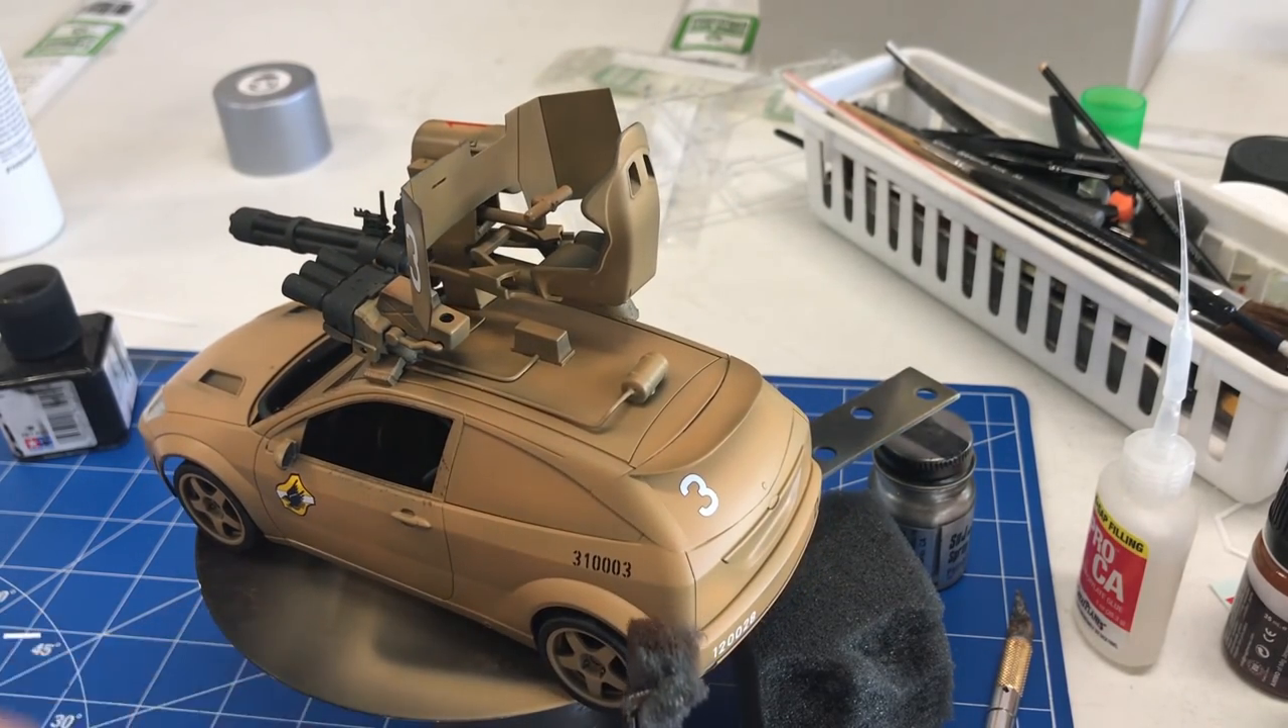So we've got all the vehicle assembled, all the decals on.